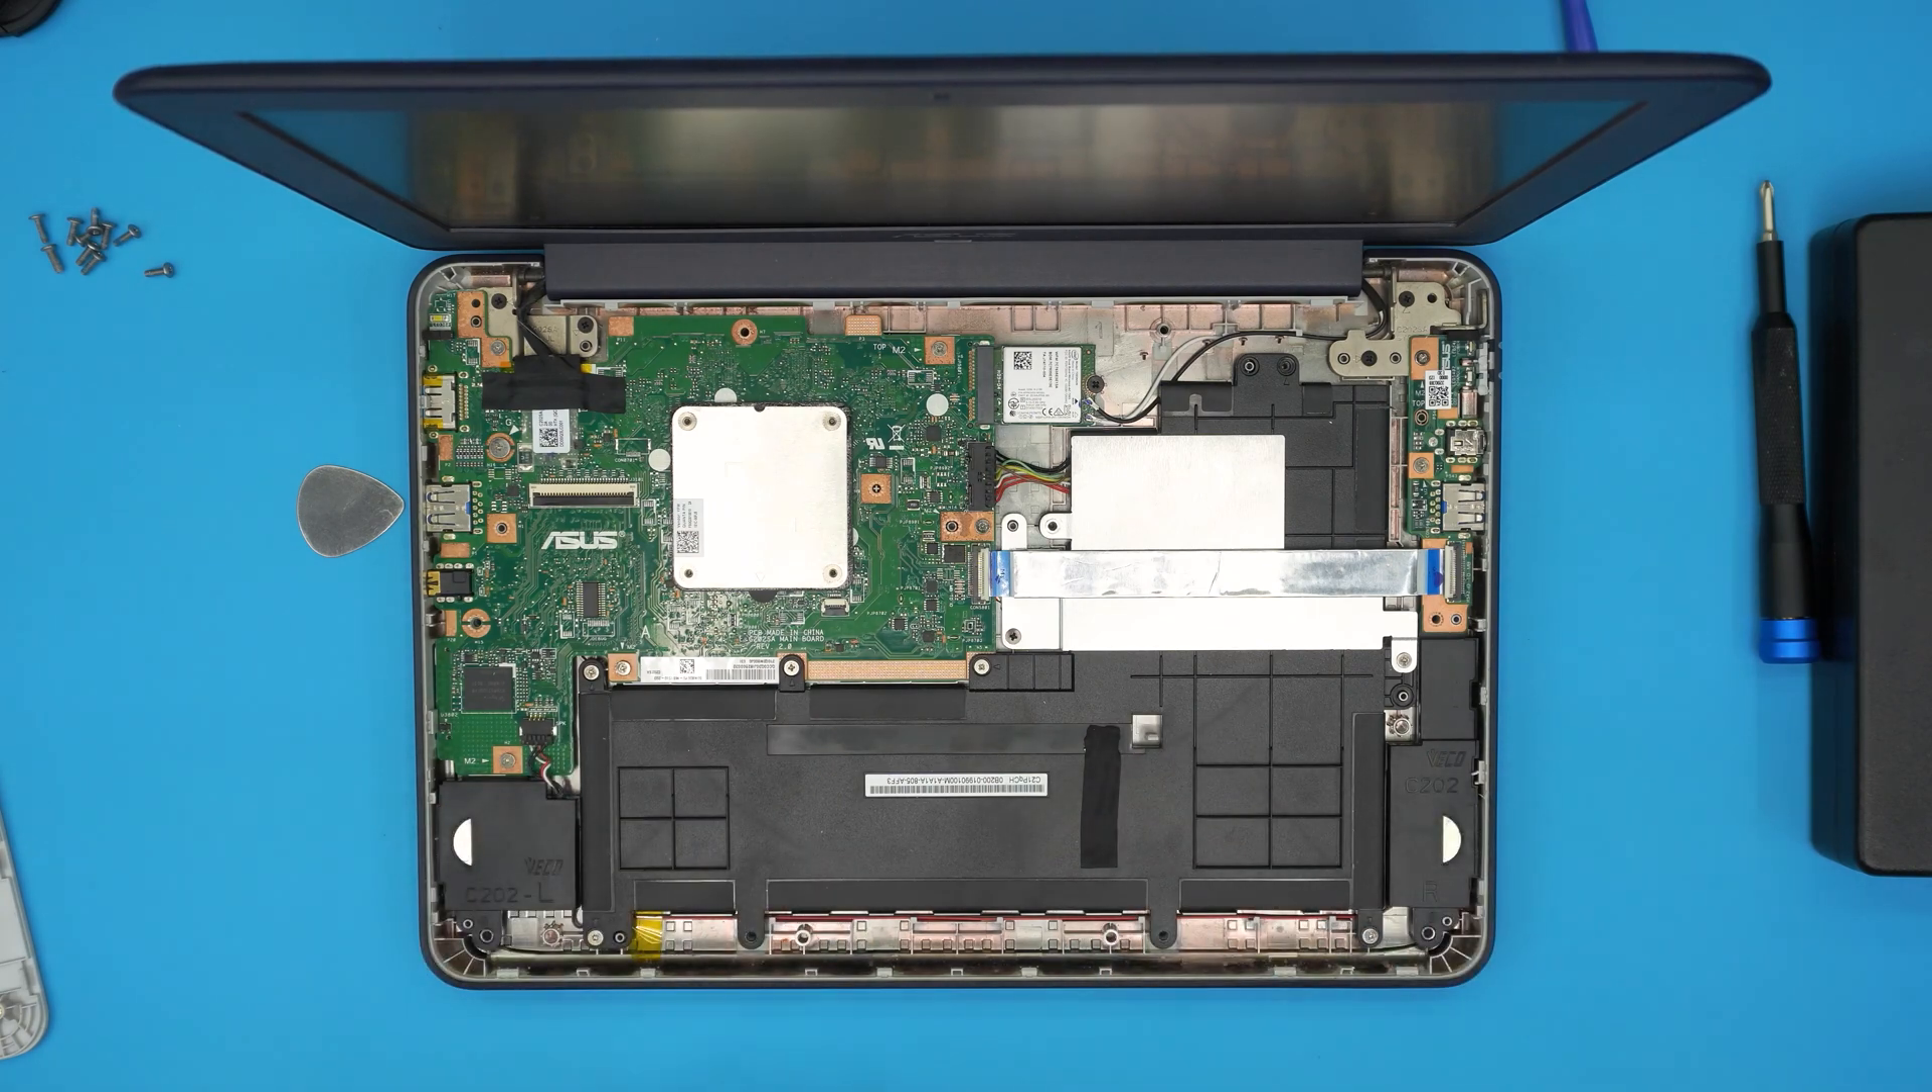Now that we removed the cover right here the battery is right over here.